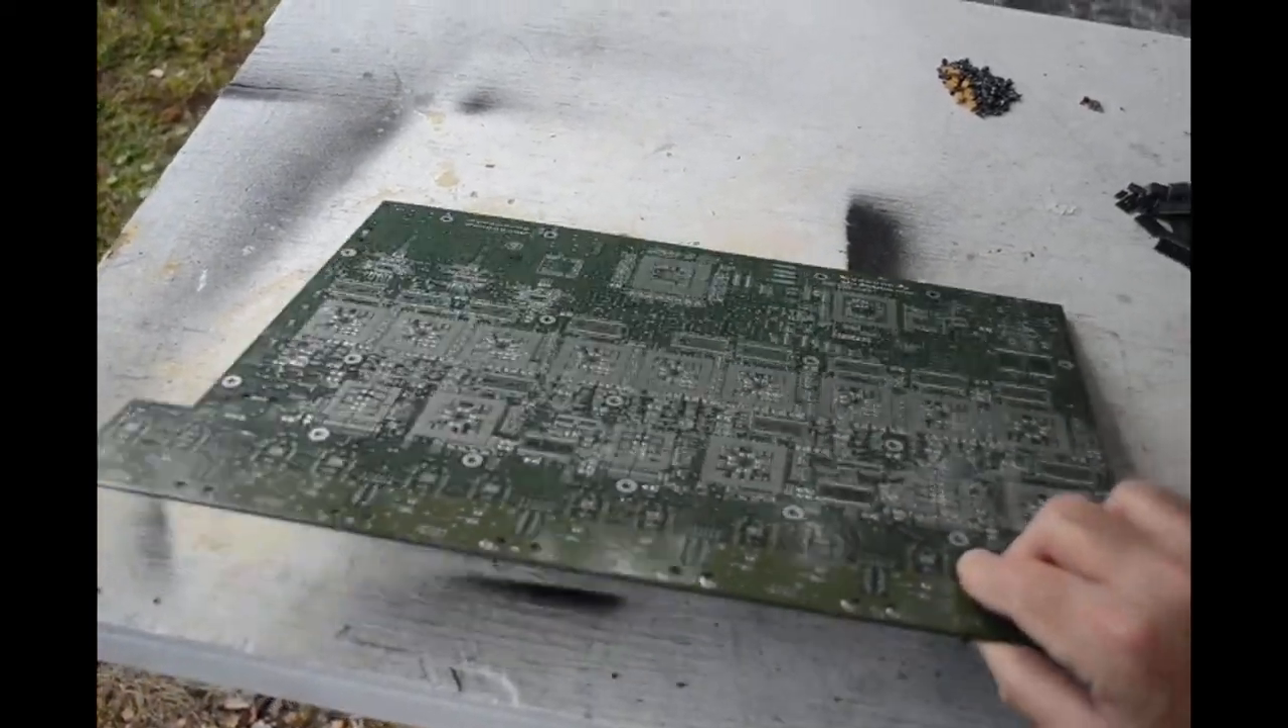Nice clean circuit board here. Pretty much every single thing came off of it.